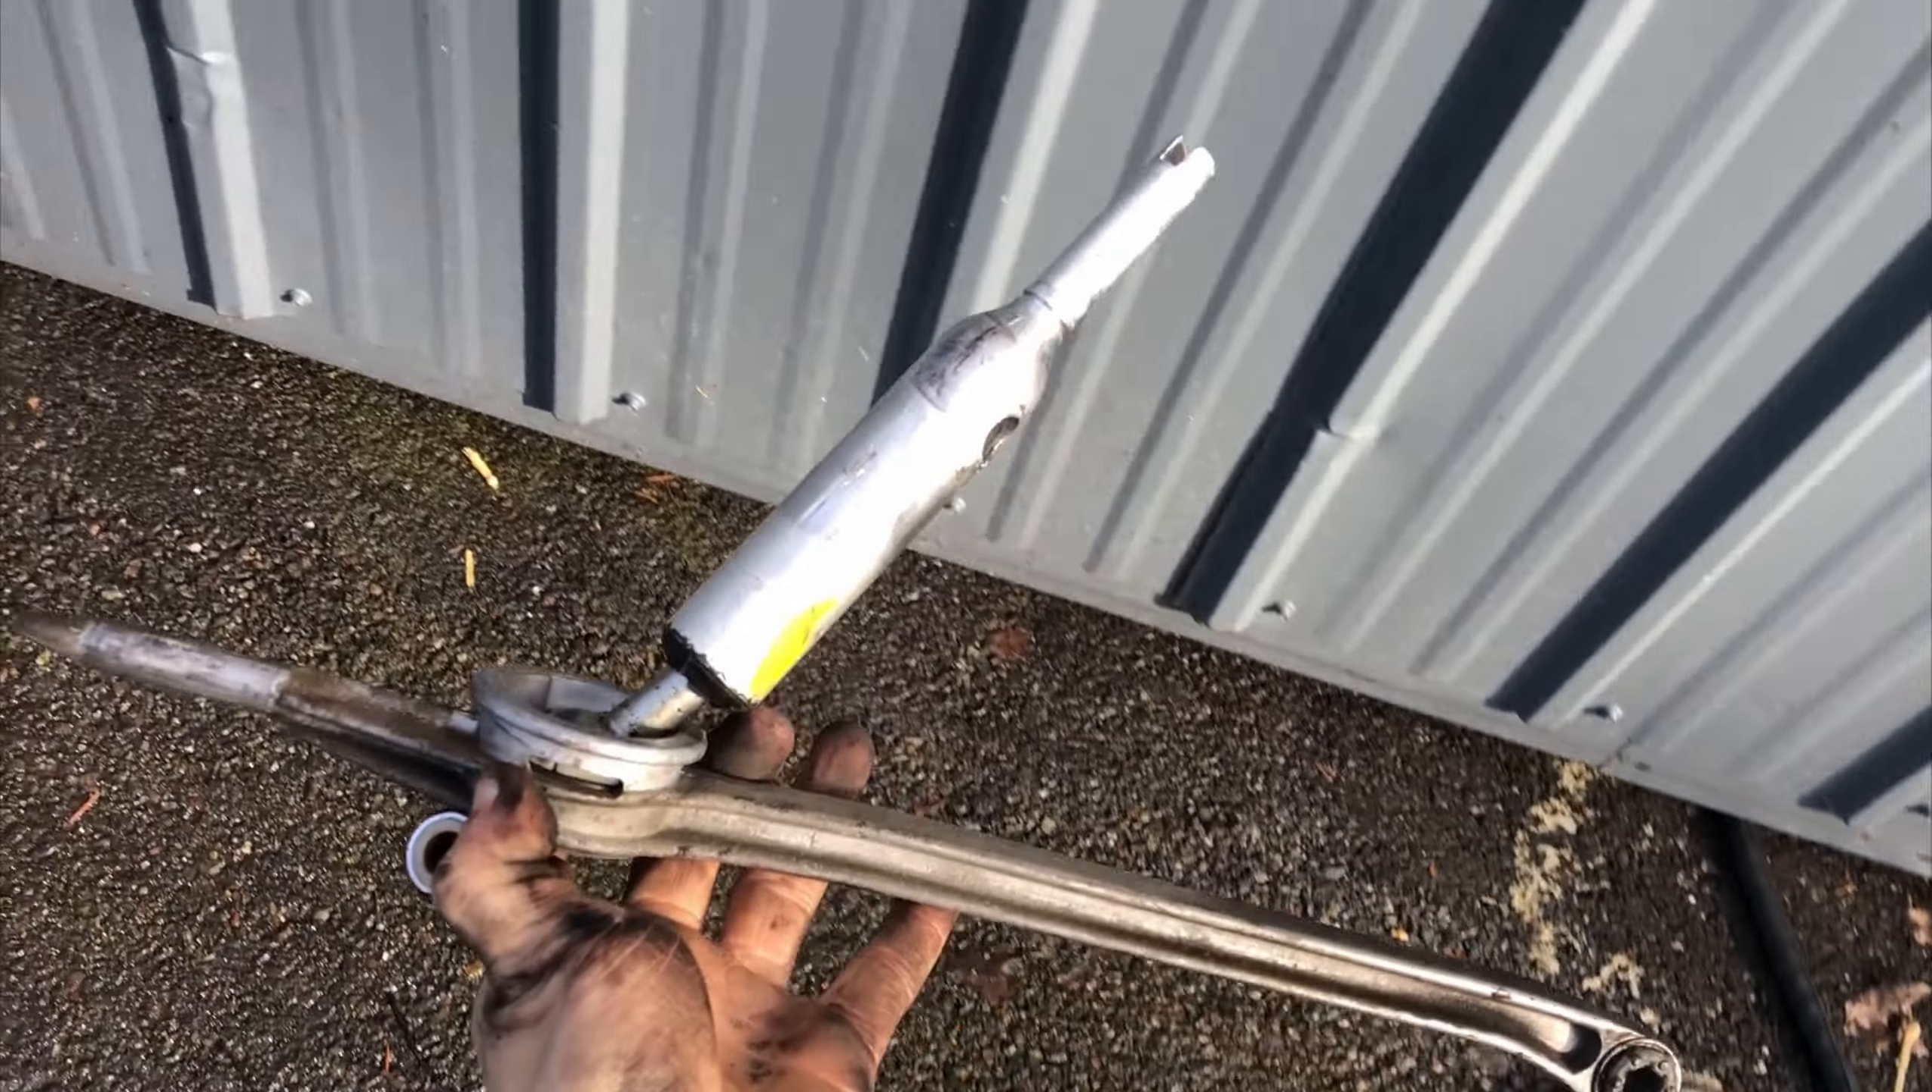Just like that. Little shifter is out.